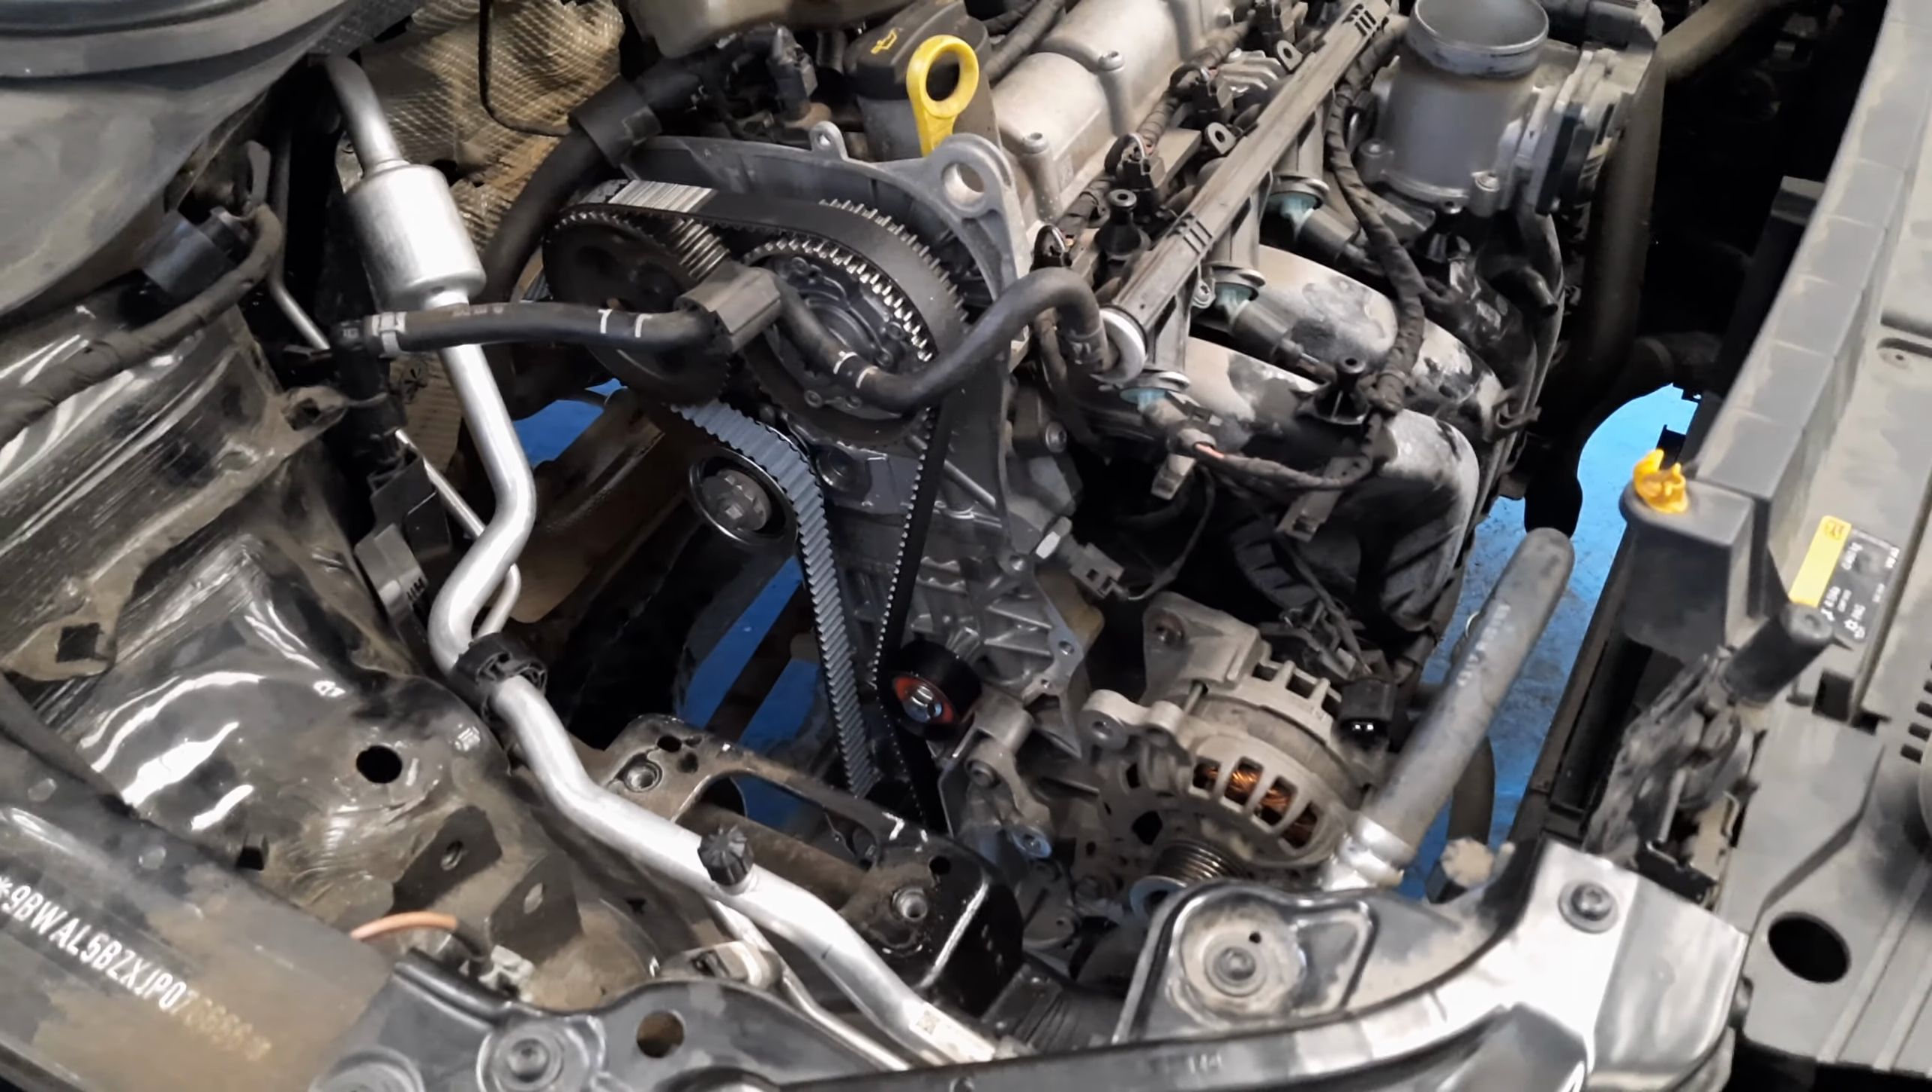Prontinho aqui, pessoal. A correia tá instalada.